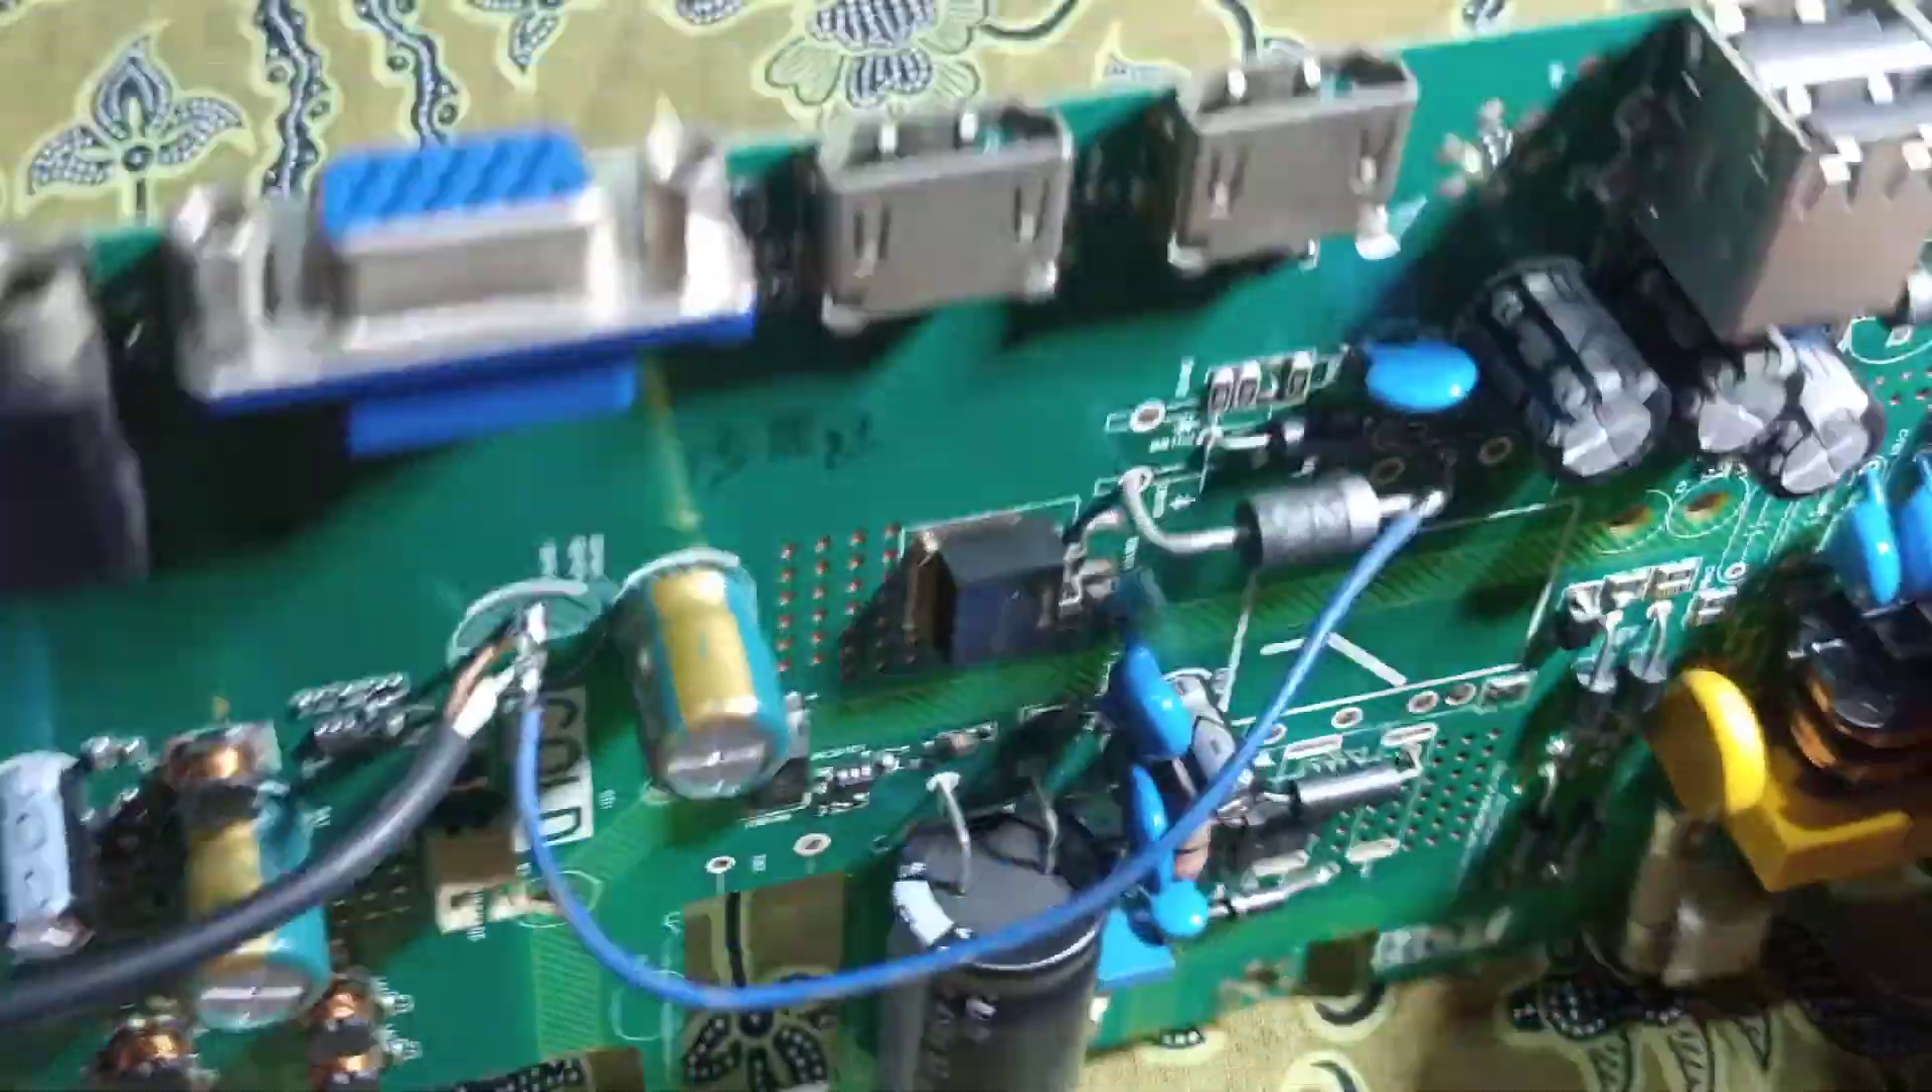Nah ini kabel nya sudah dipasang Nah kira-kira seperti ini.